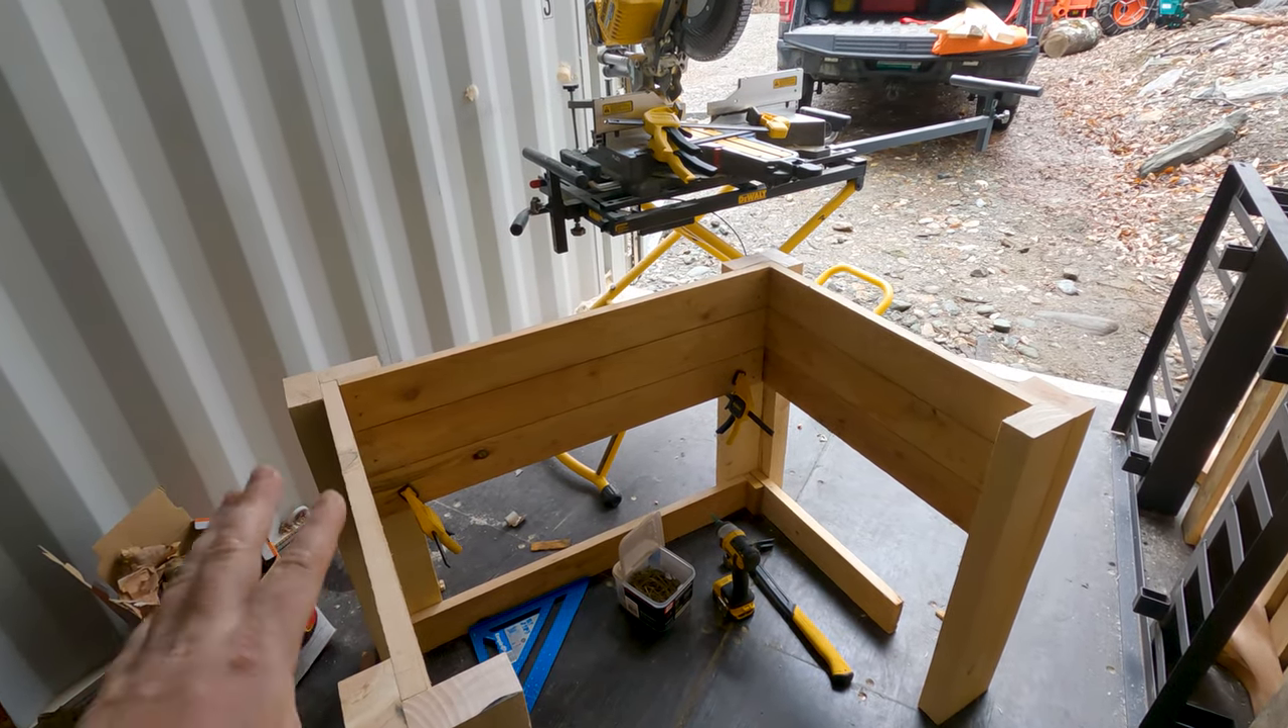The main assembly is coming together and i've just got the three more boards then they'll make up this side.